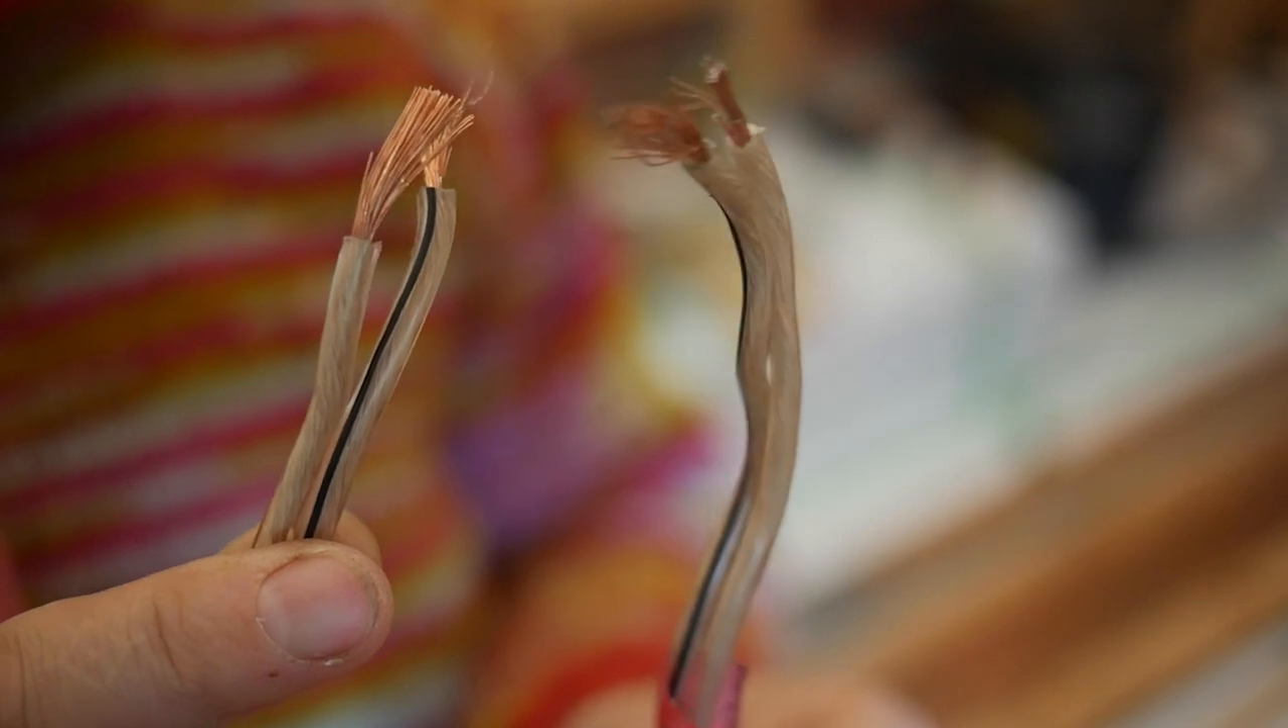Four wires ready to be connected.